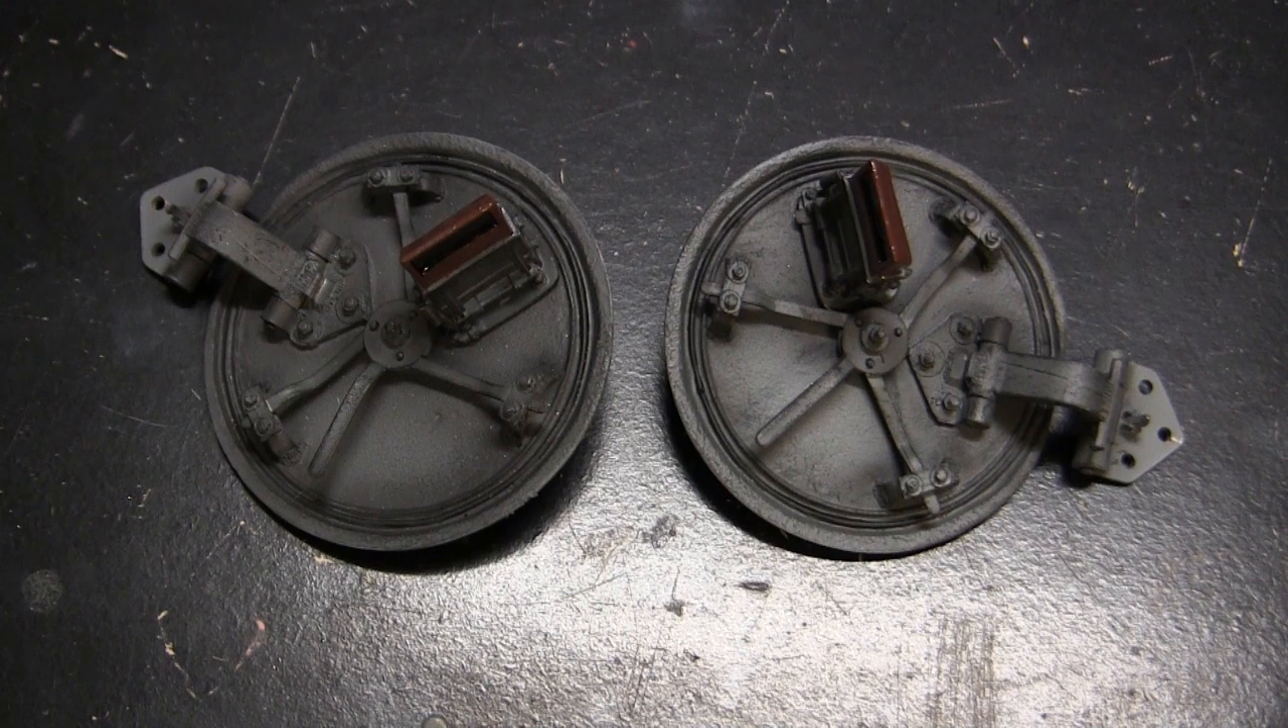Now if you notice, I went ahead and installed the periscope inserts at this time here as opposed to what I mentioned previously where I said I was going to mount them towards the tail end of the build.